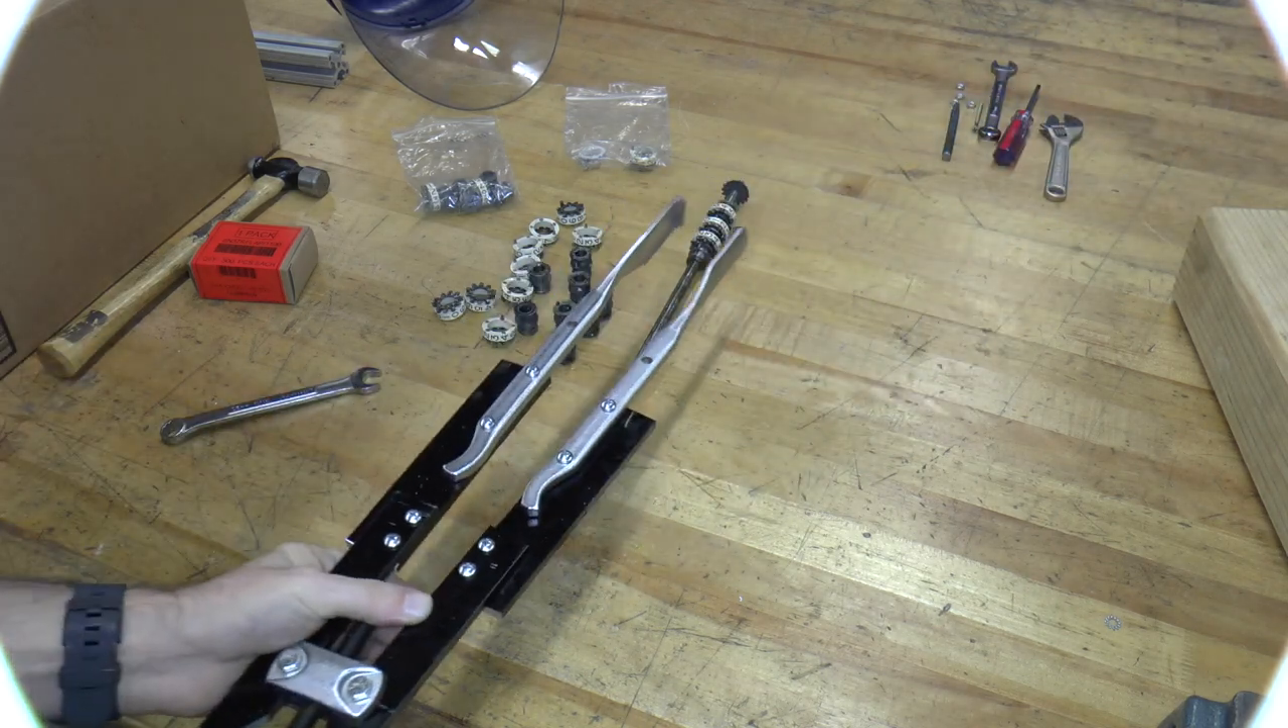I hokeyed up some extensions, uh, for these jaws. So they're longer now.